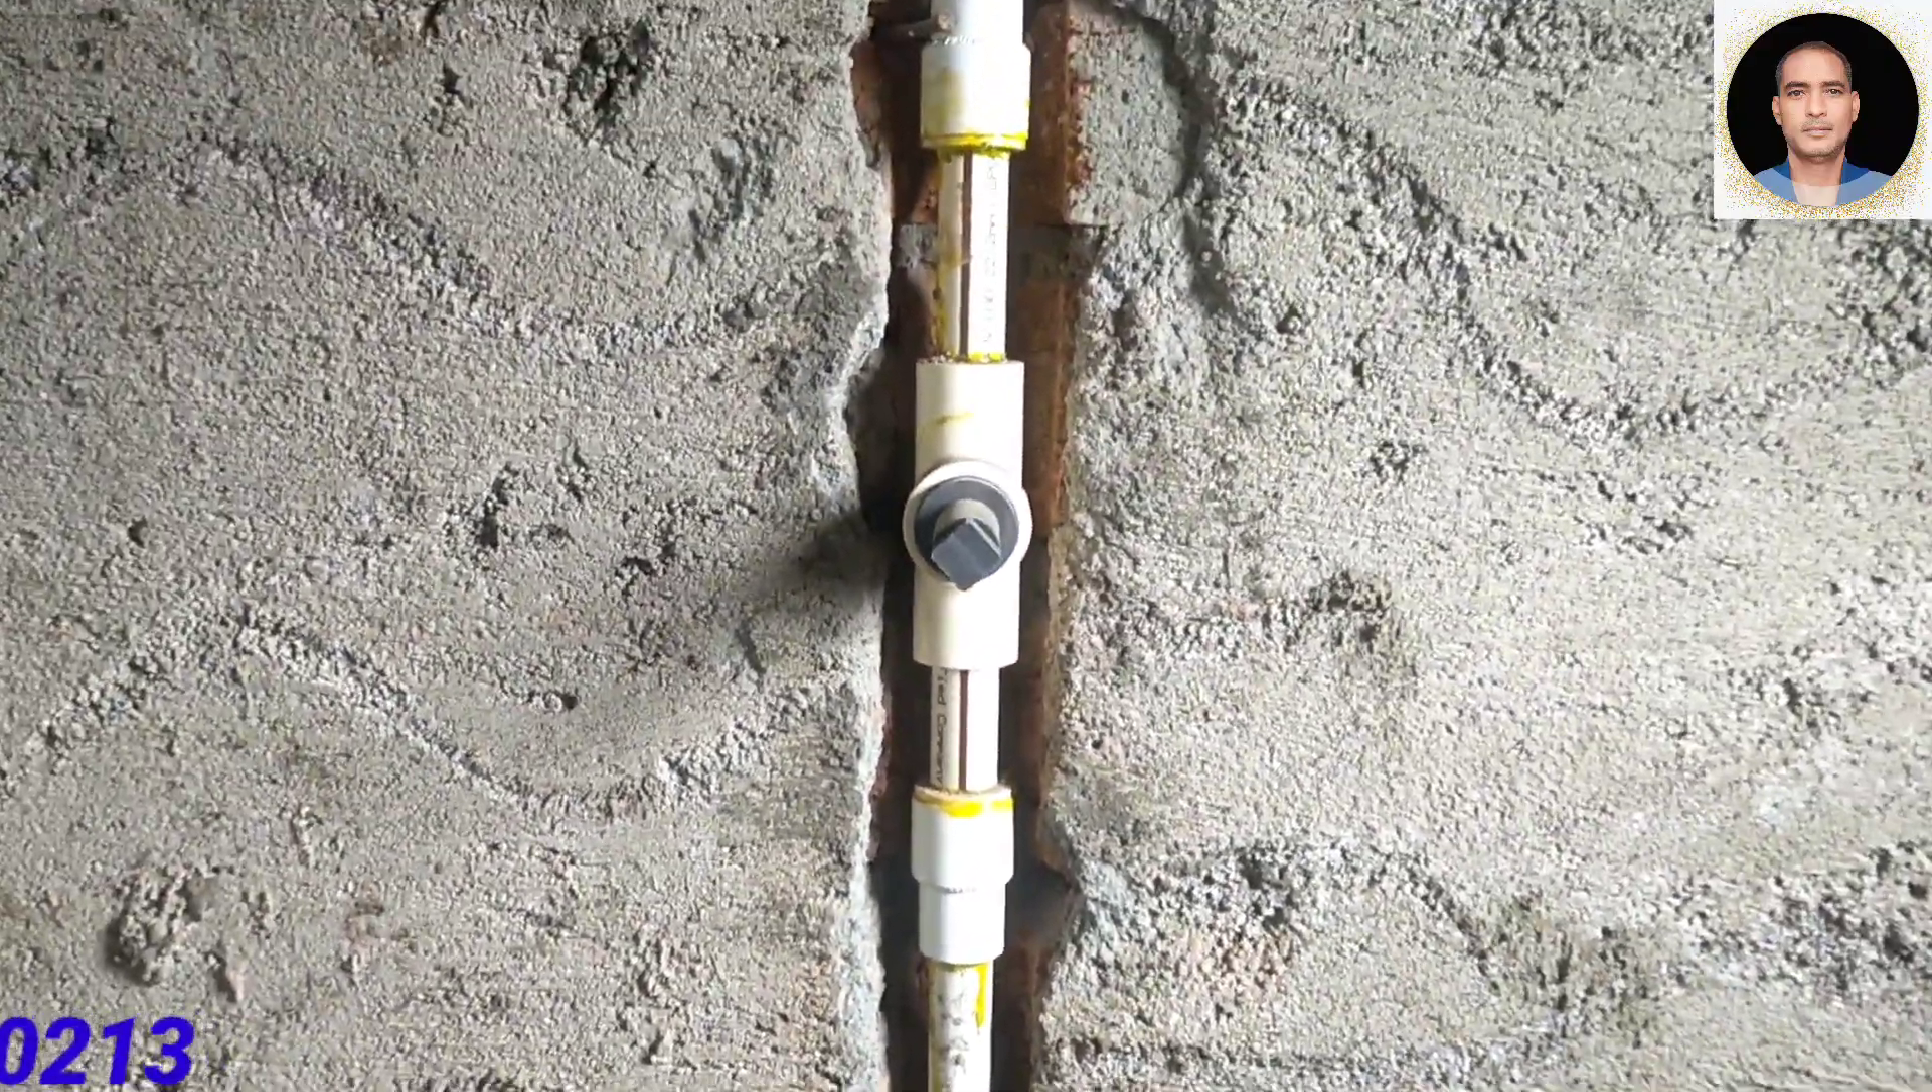CPVC पाइप वाल्व फिटिंग कर लिया गया है।